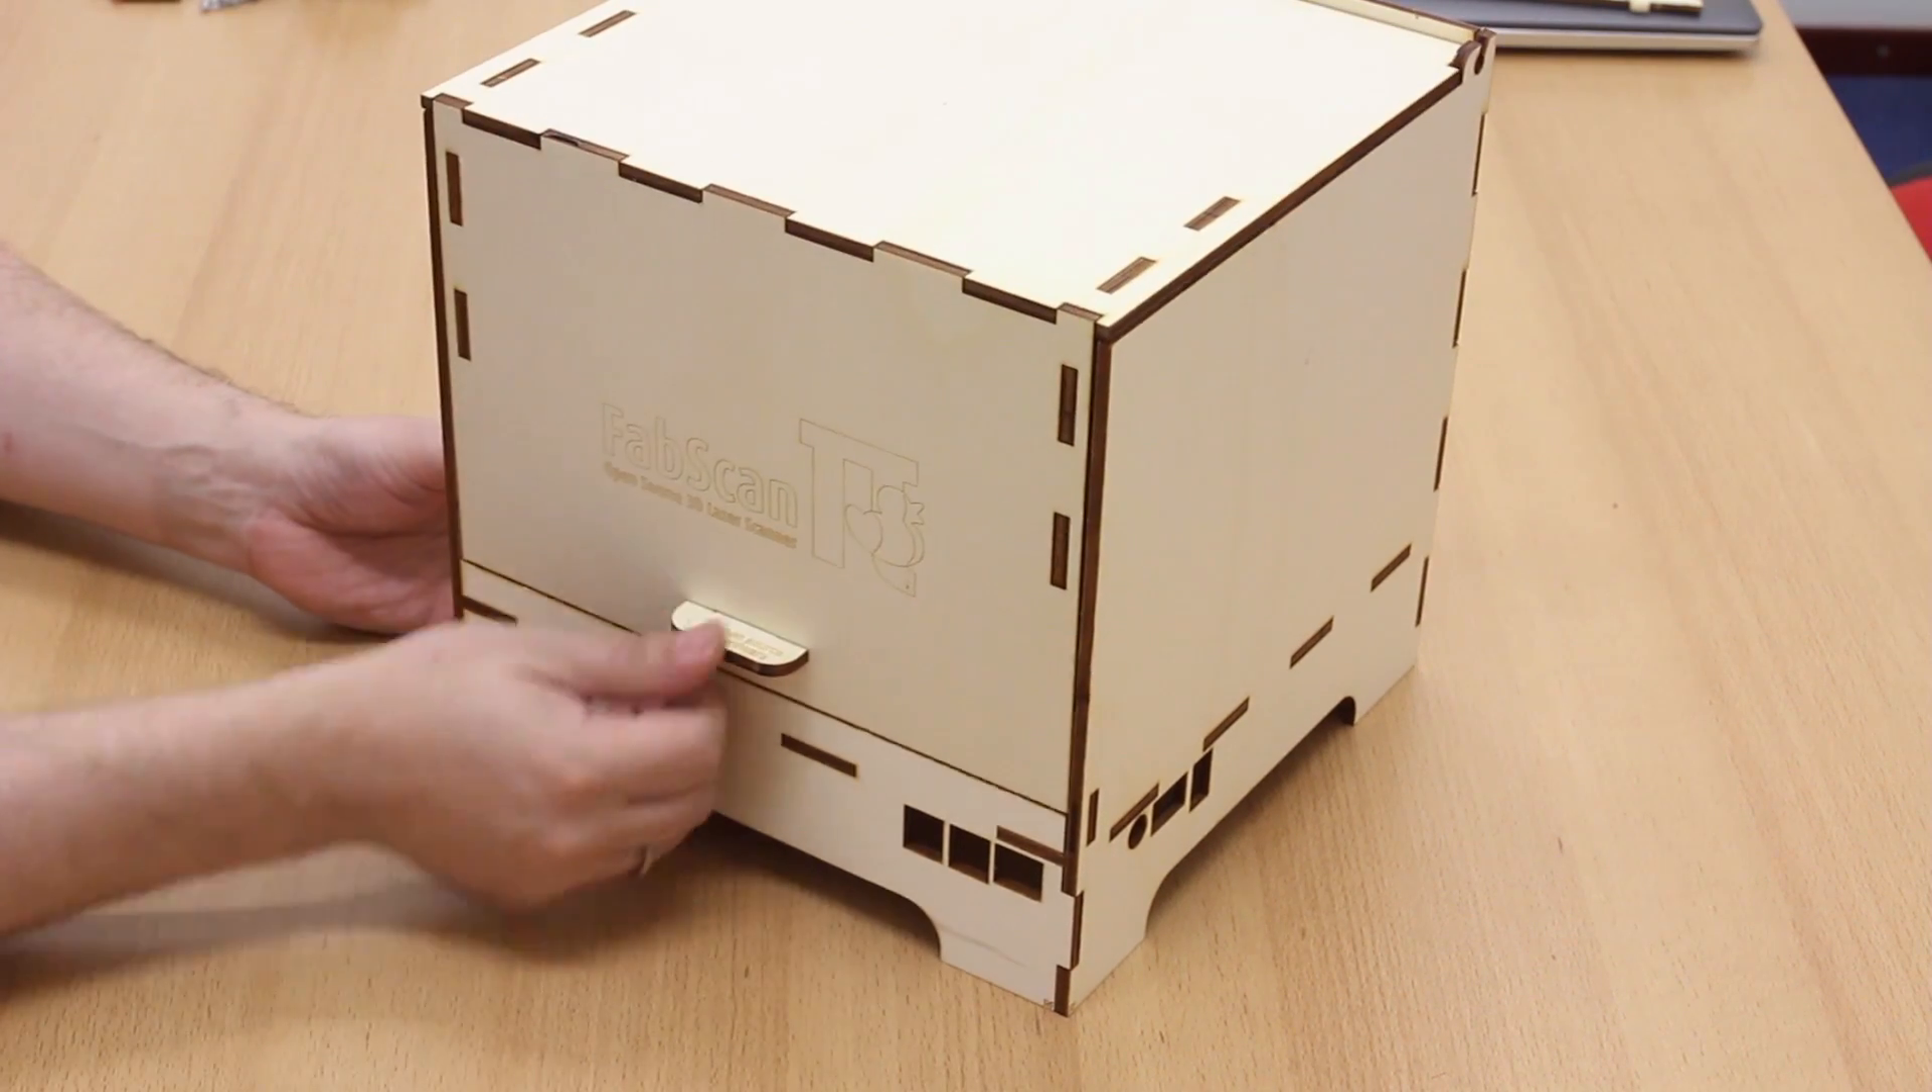You can close the lid. And there you go. The FabScan housing is assembled.